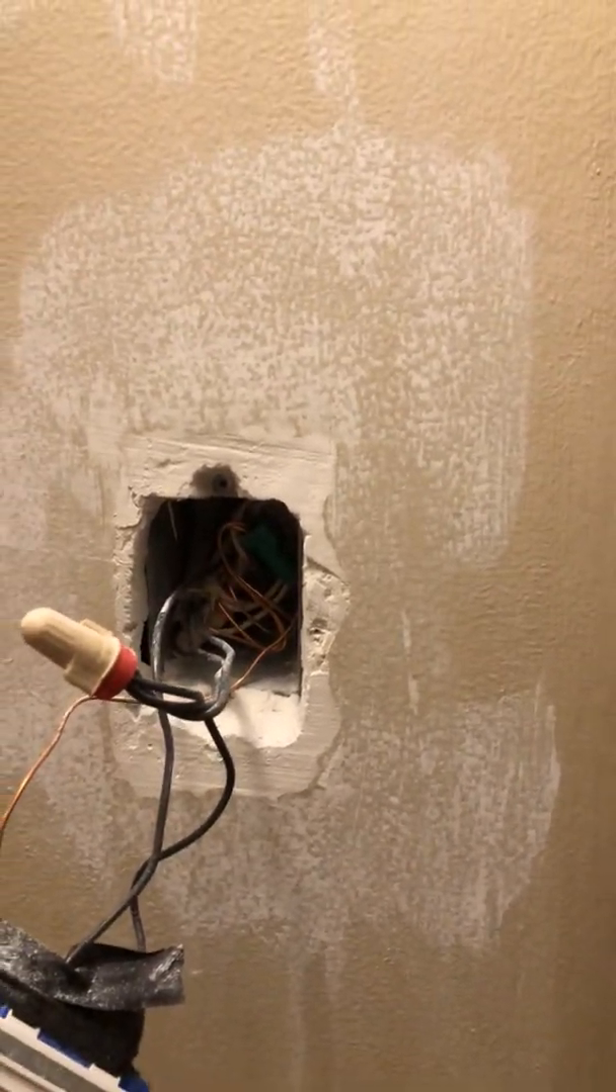So, this is what our finished boxes look like. We plaster them into the wall.